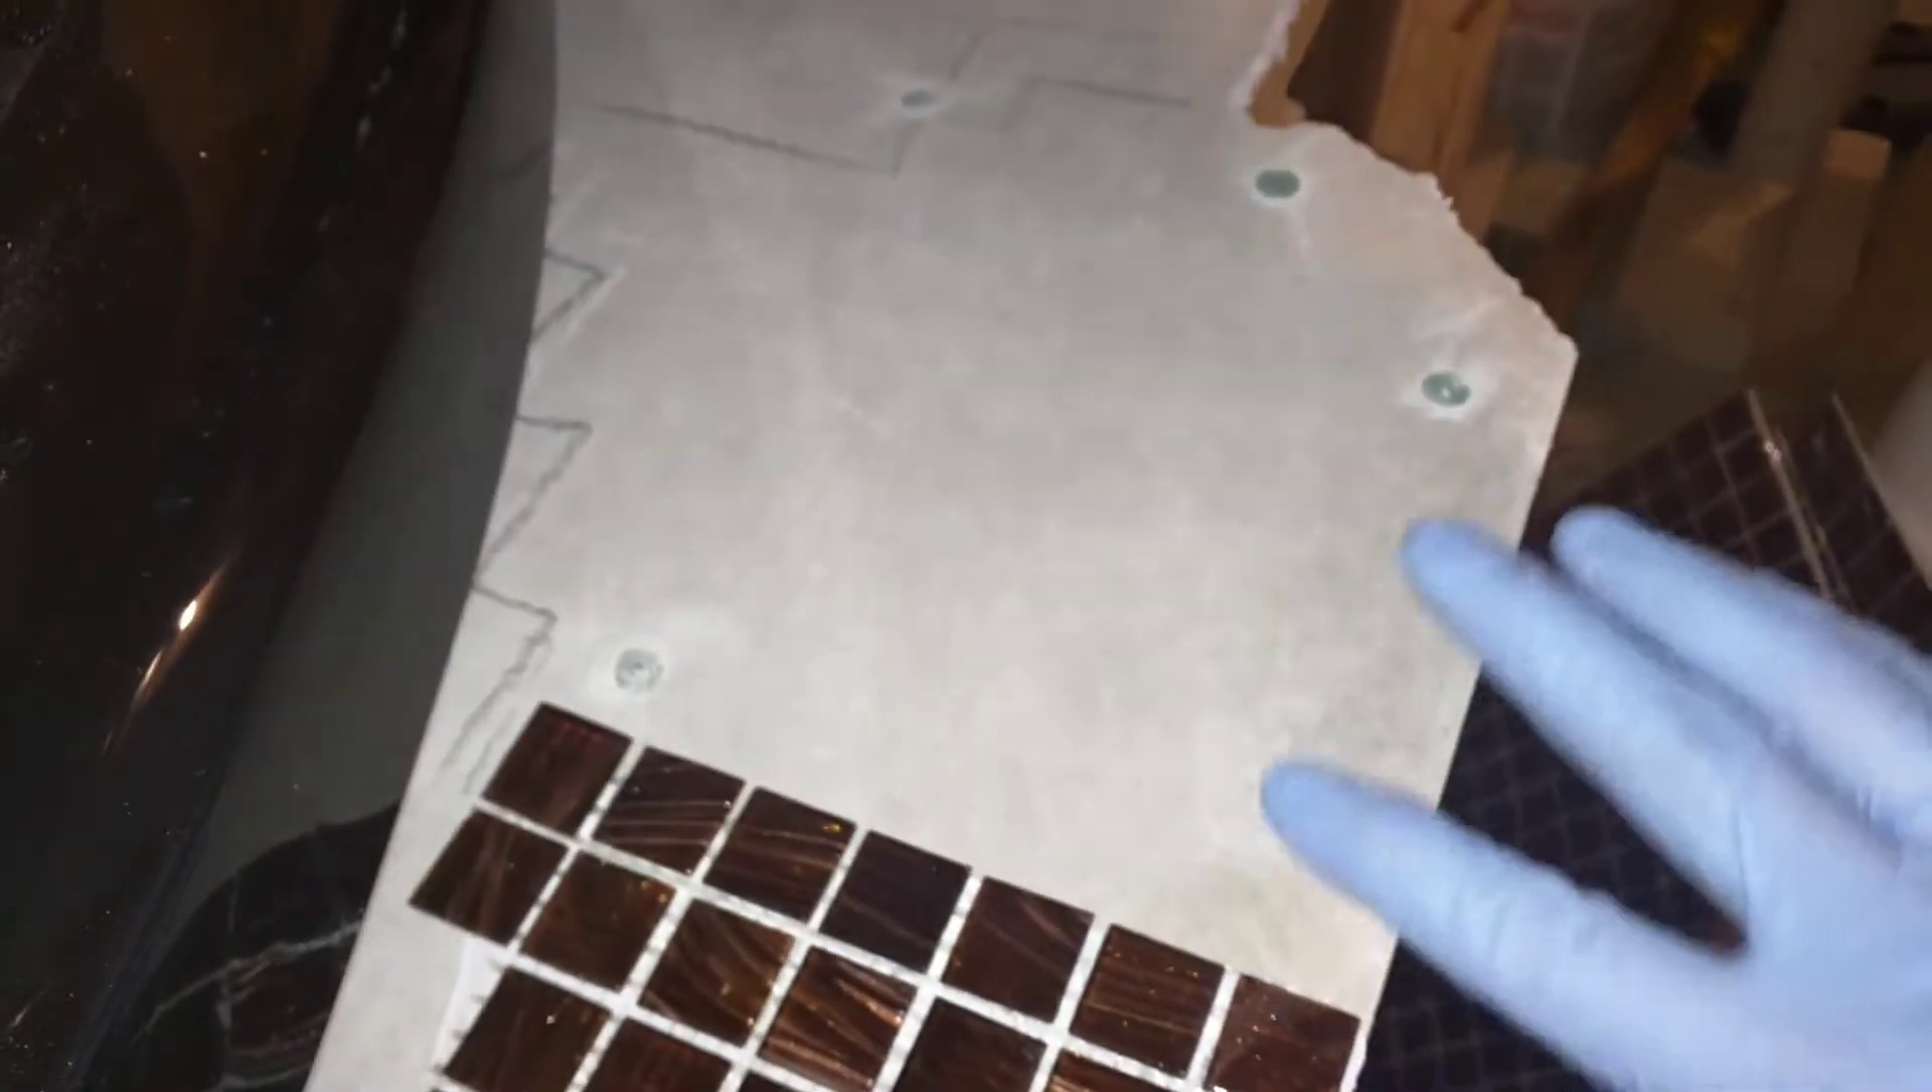I already got this concrete board screwed down every four inches or so.